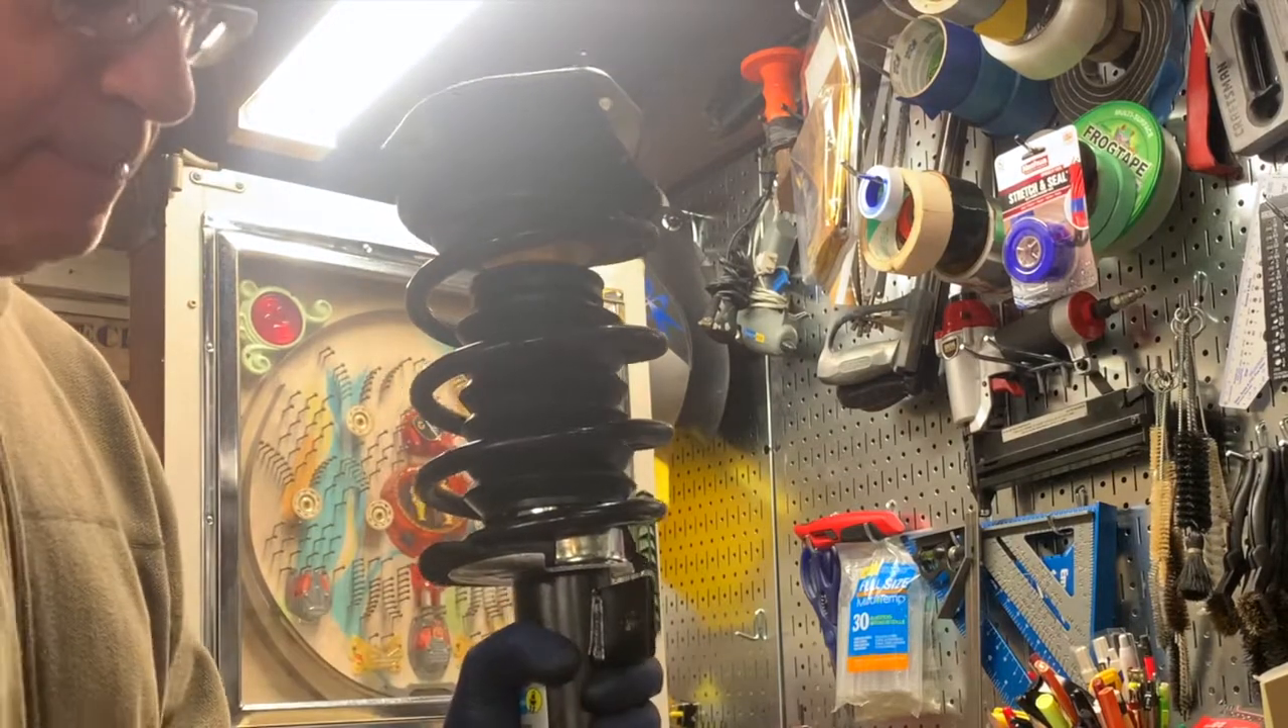And our strut is now assembled and ready to go back in the car.